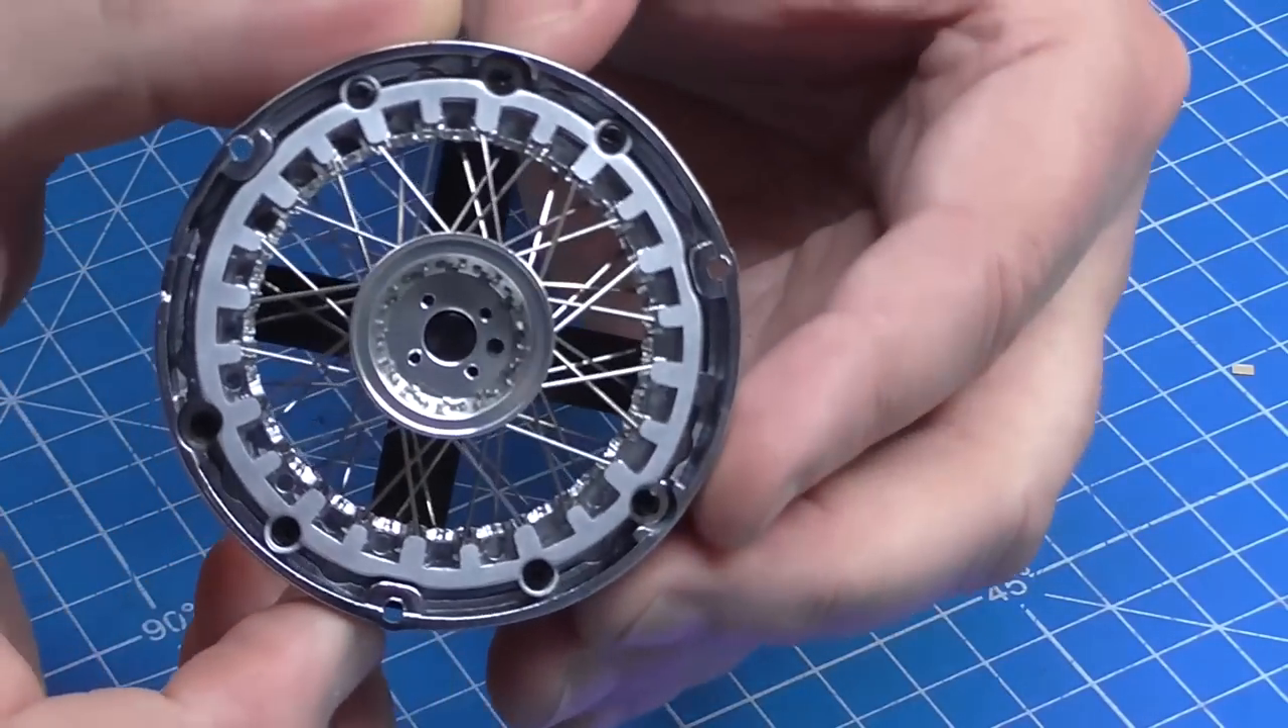So all of those spokes are now in place.